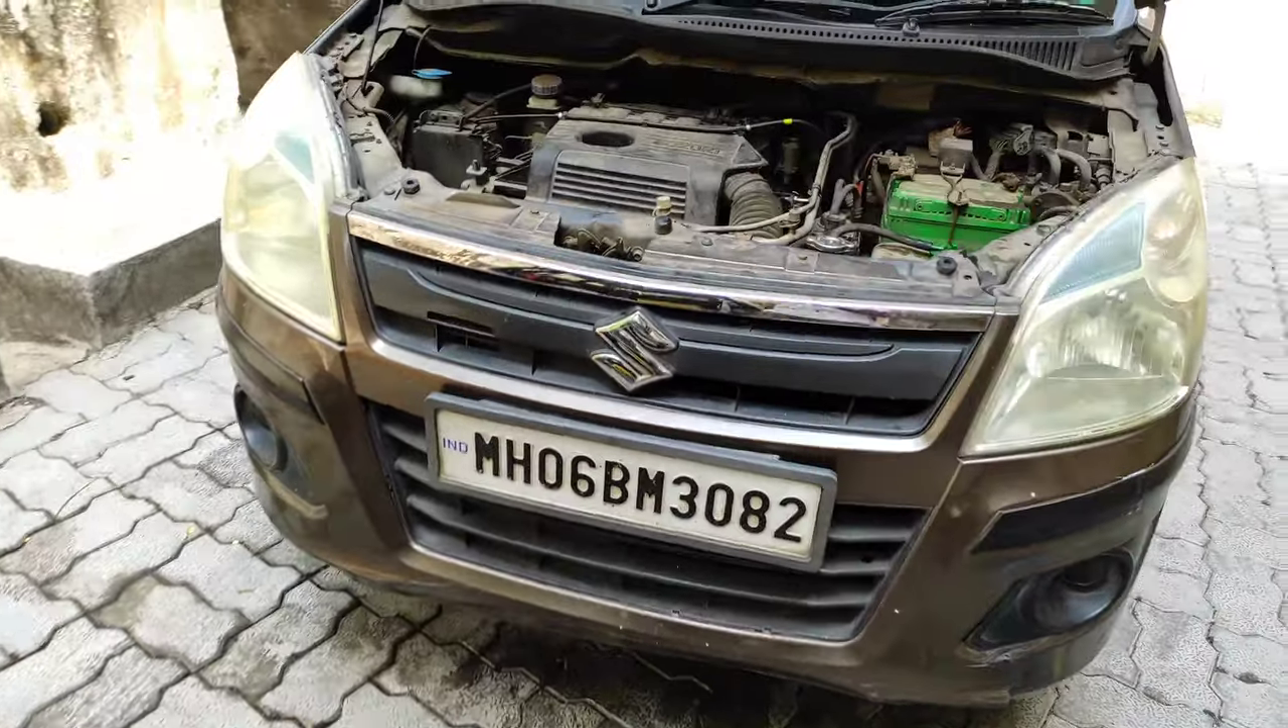बंपर का फिटमेंट इसमें हो गया है बंपर हमने वापिस फिटबैक कर दिया है।